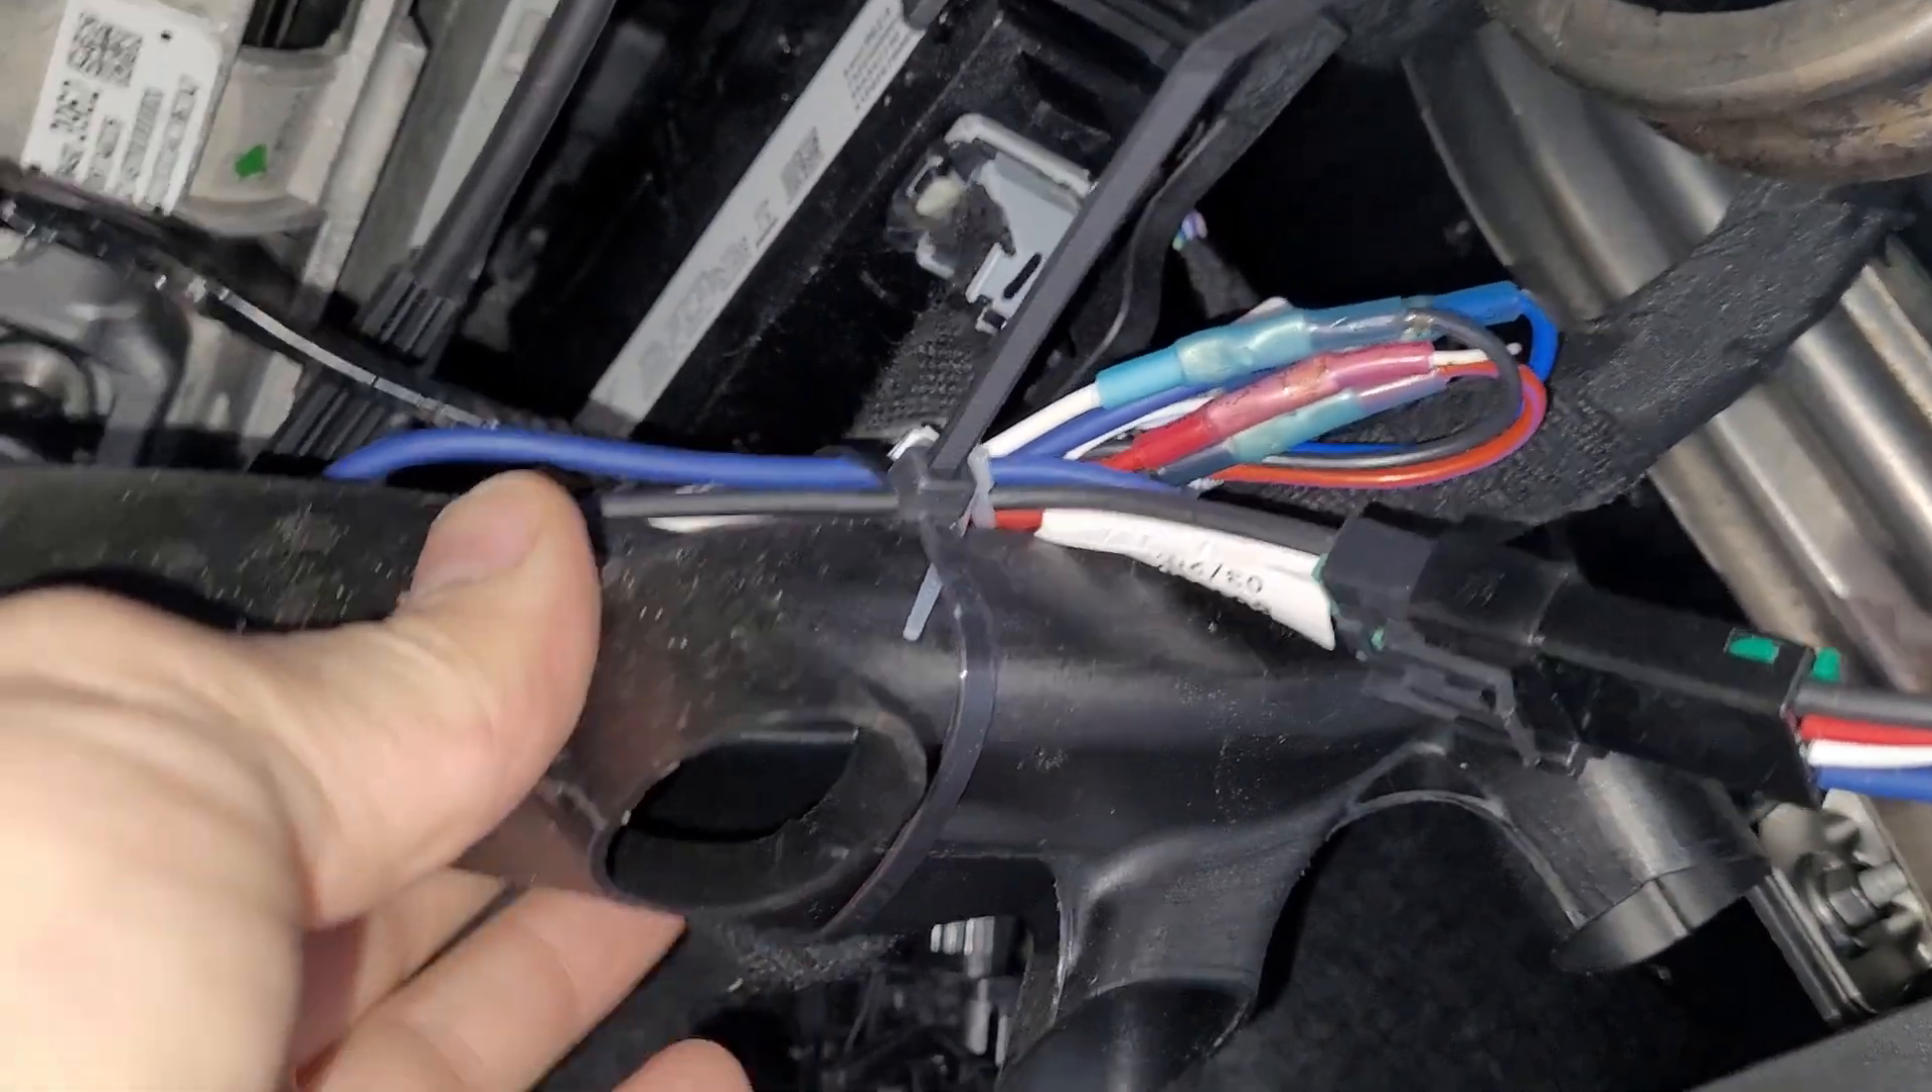And I just zip-tied the wires to themselves, kind of as a bundle, and then zip-tied them to this vent thing right here.